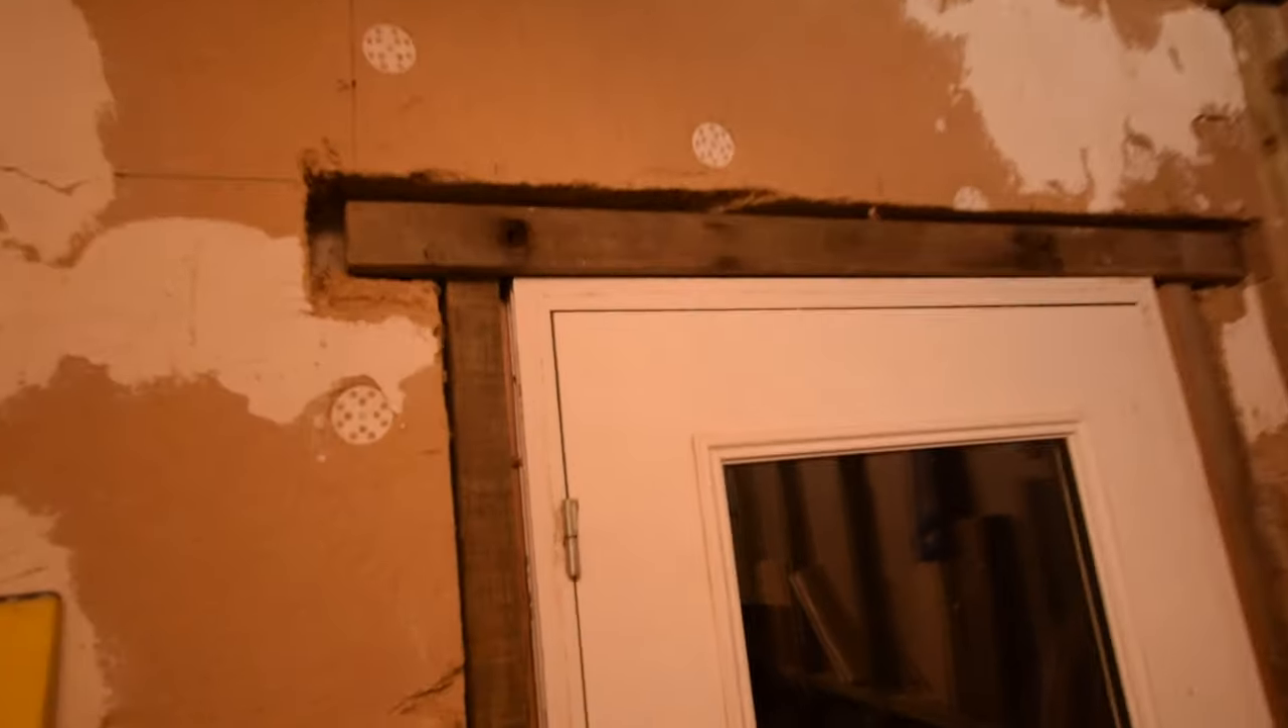I've just temporarily put that PVC door back in.